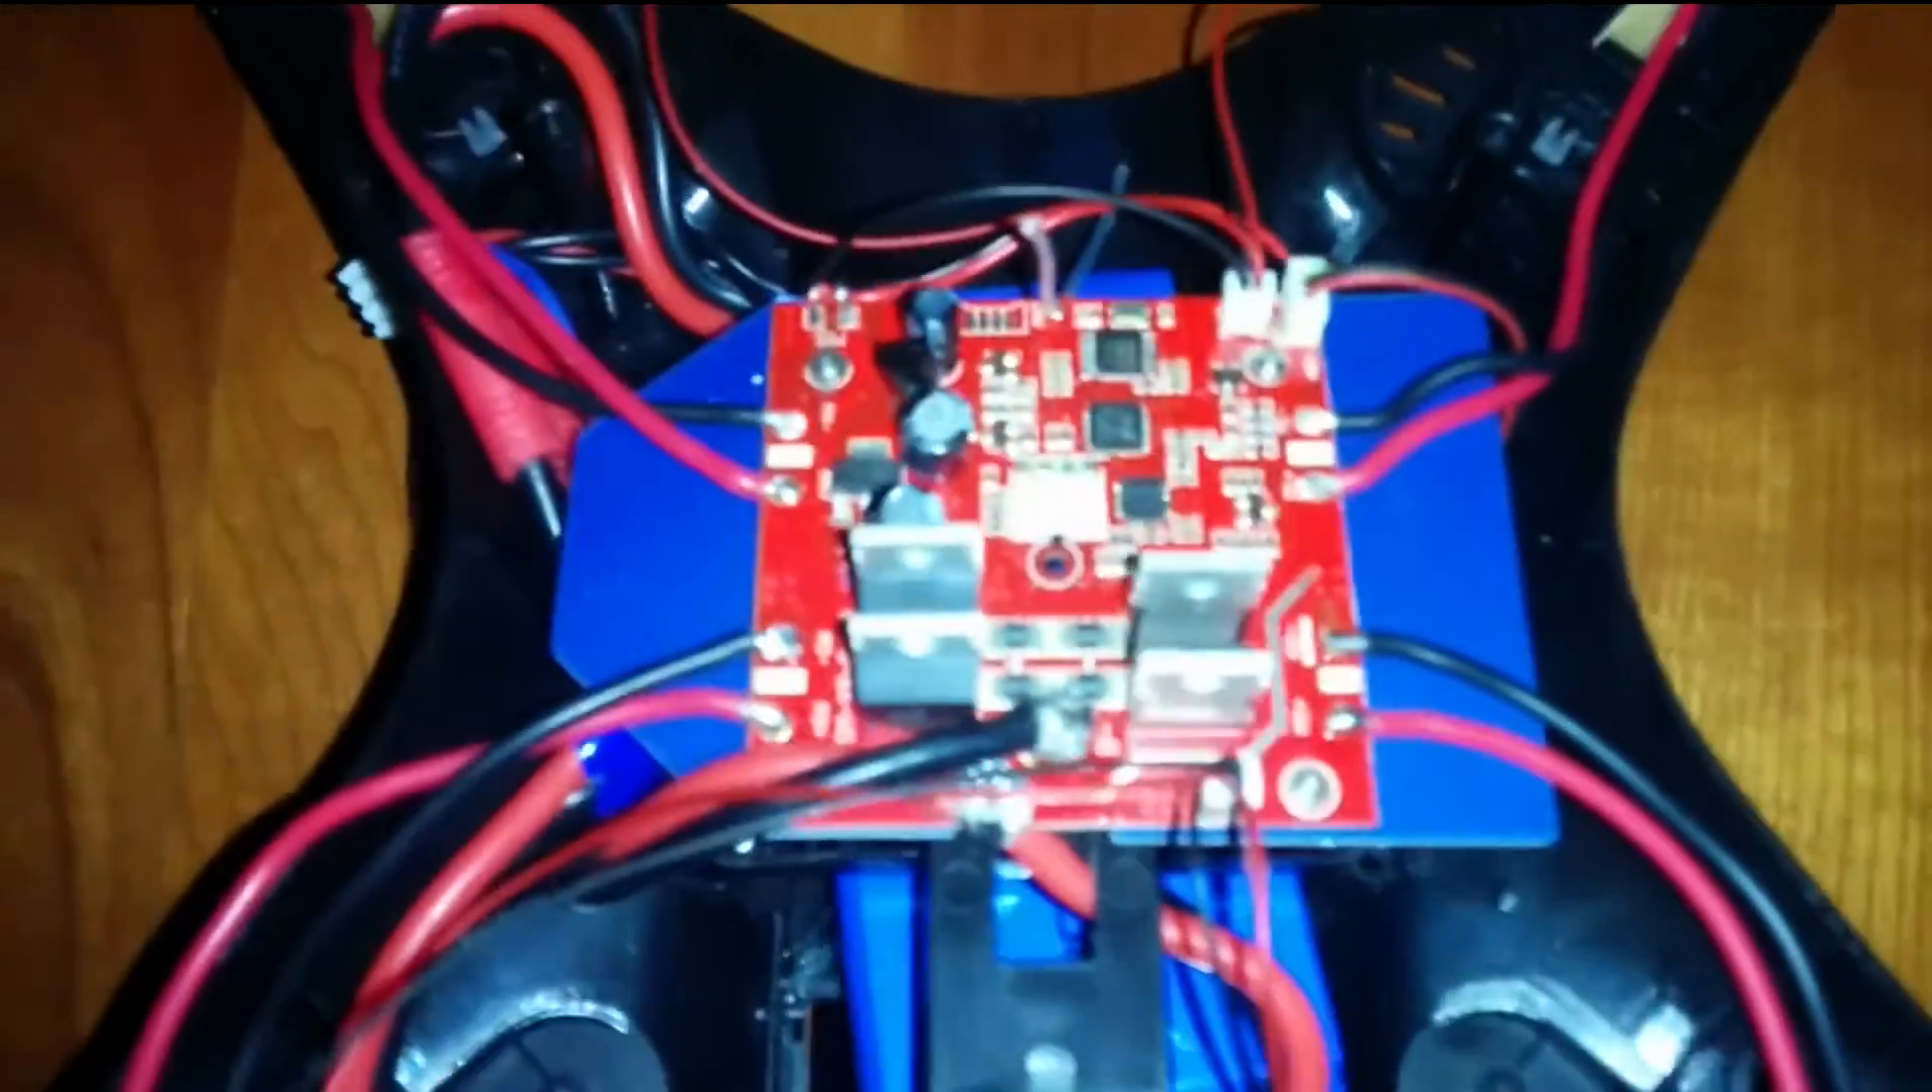Uh there's a protective uh reused gift card that i had that i mounted into the original plate and then the other board goes directly on top of it.